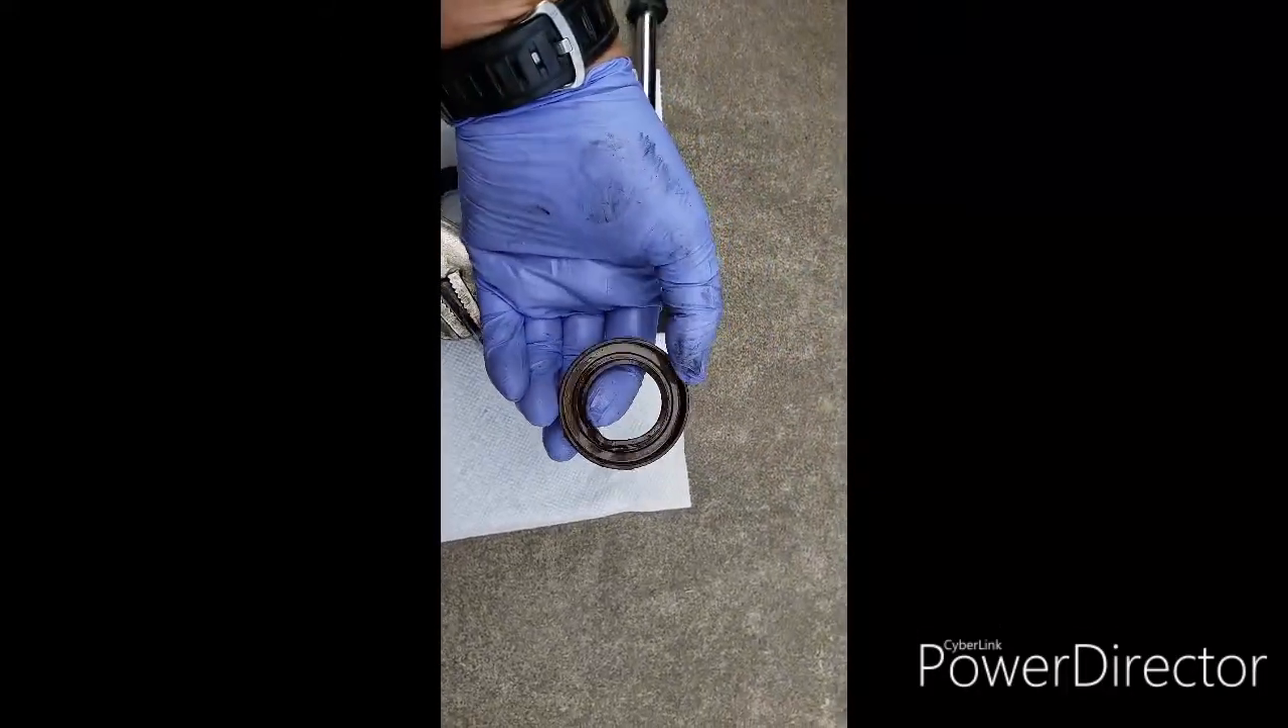Okay I got the uh old seal out.